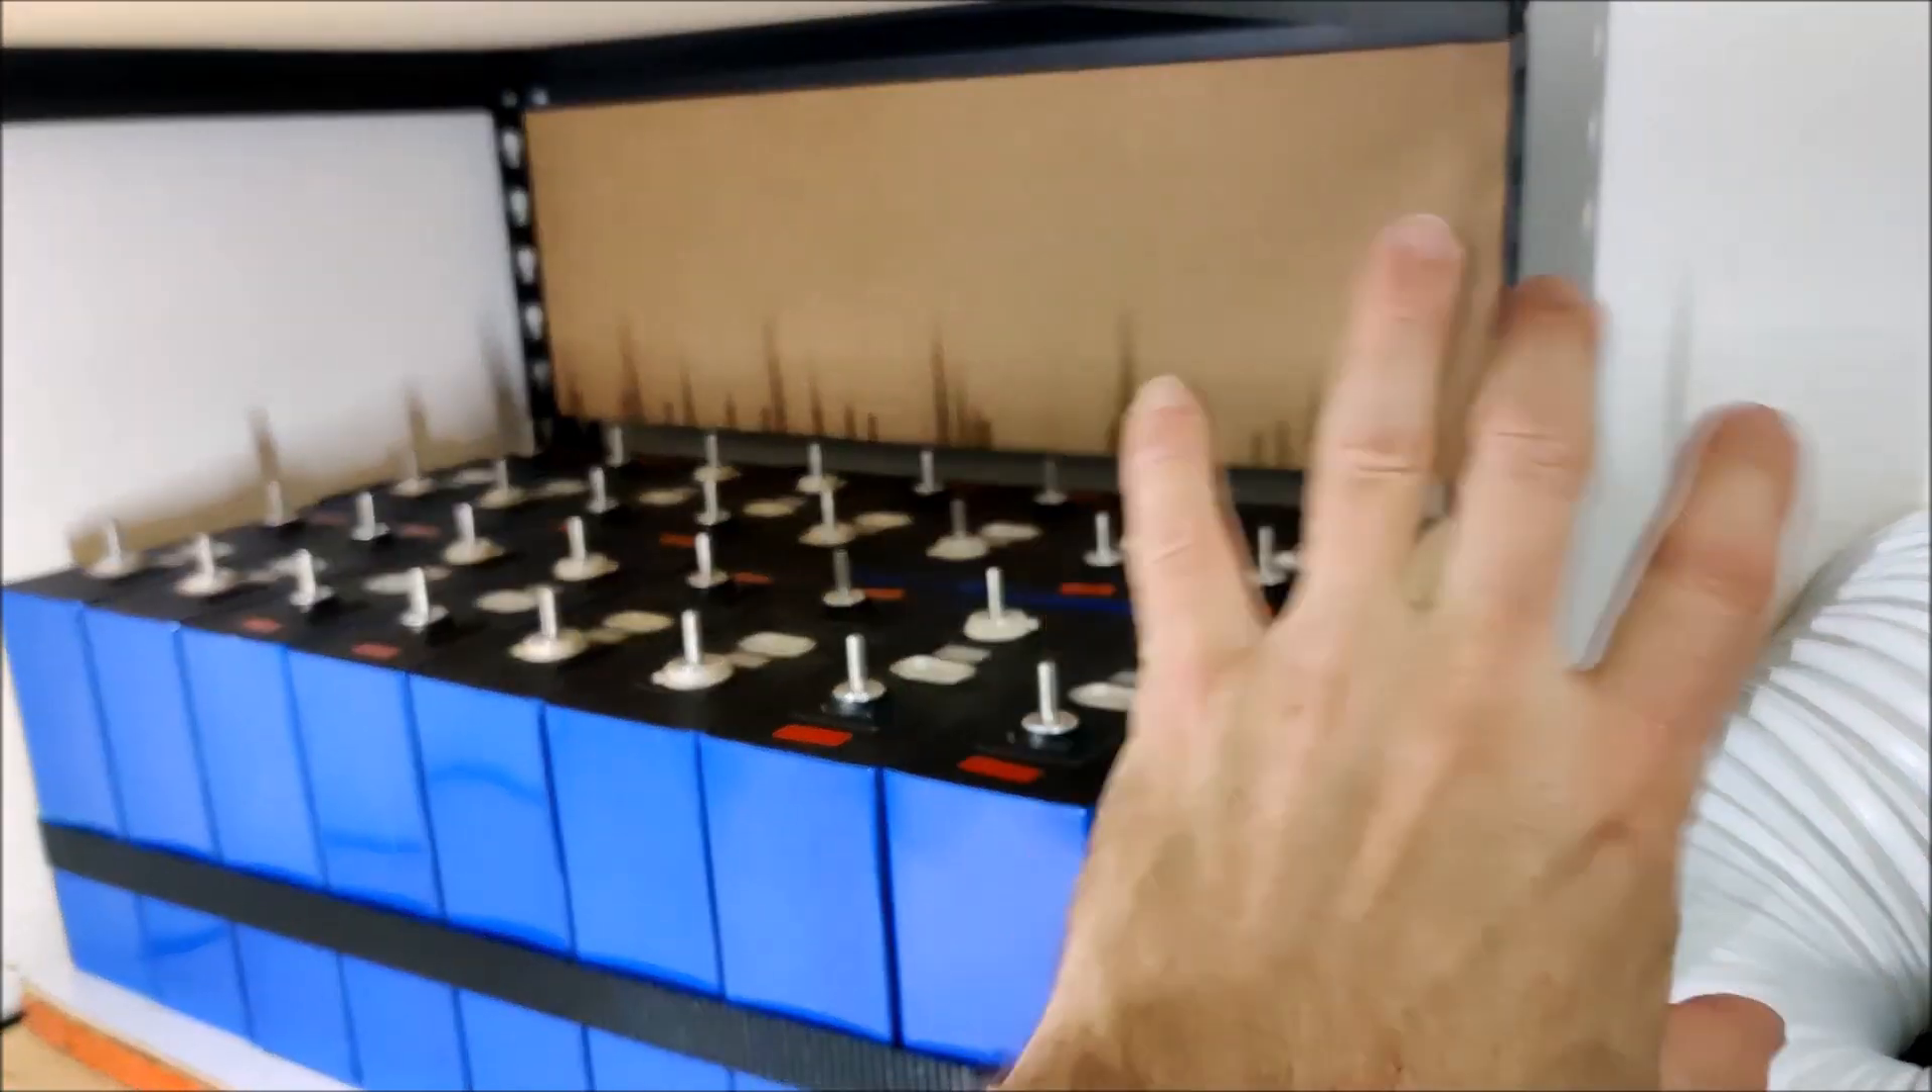And then I have mounted a board at the back here and that board is where the BMS, balance wires, other stuff will go.